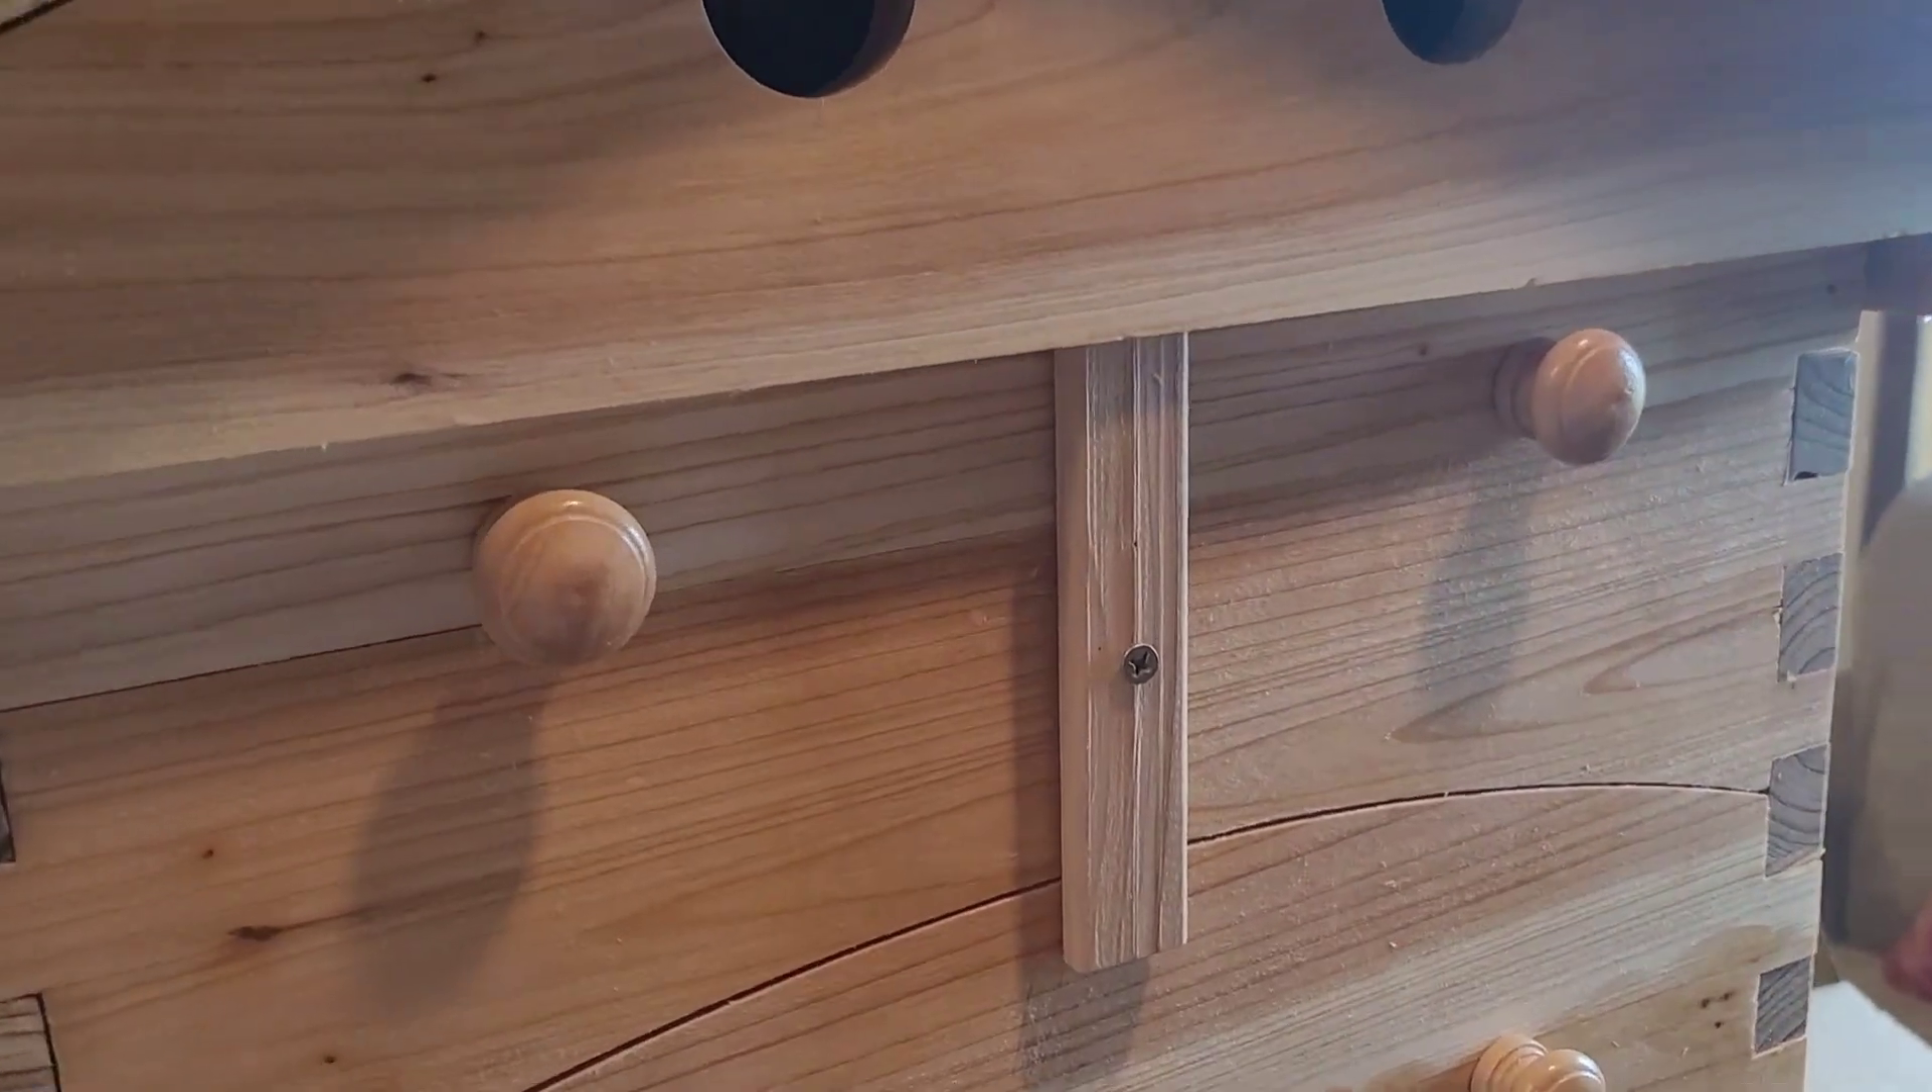I got all my latches assembled I got two knobs here on the top.